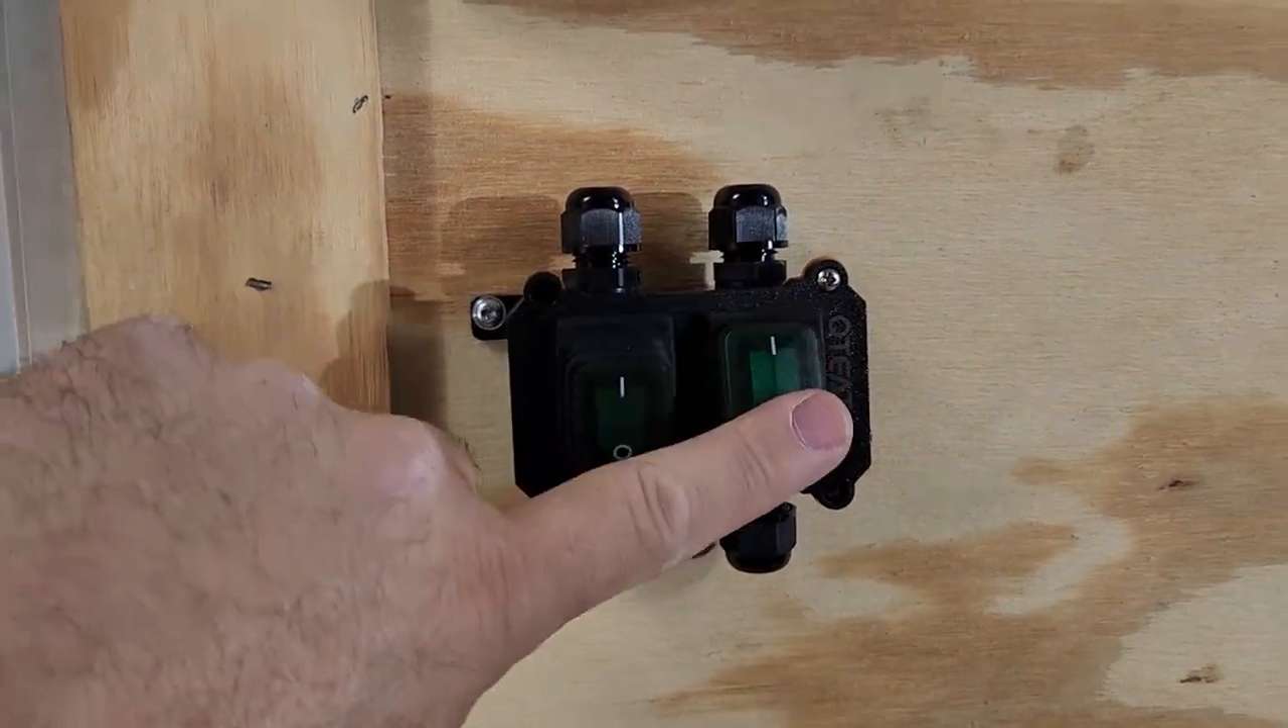Okay guys we have this switch mounted right here.